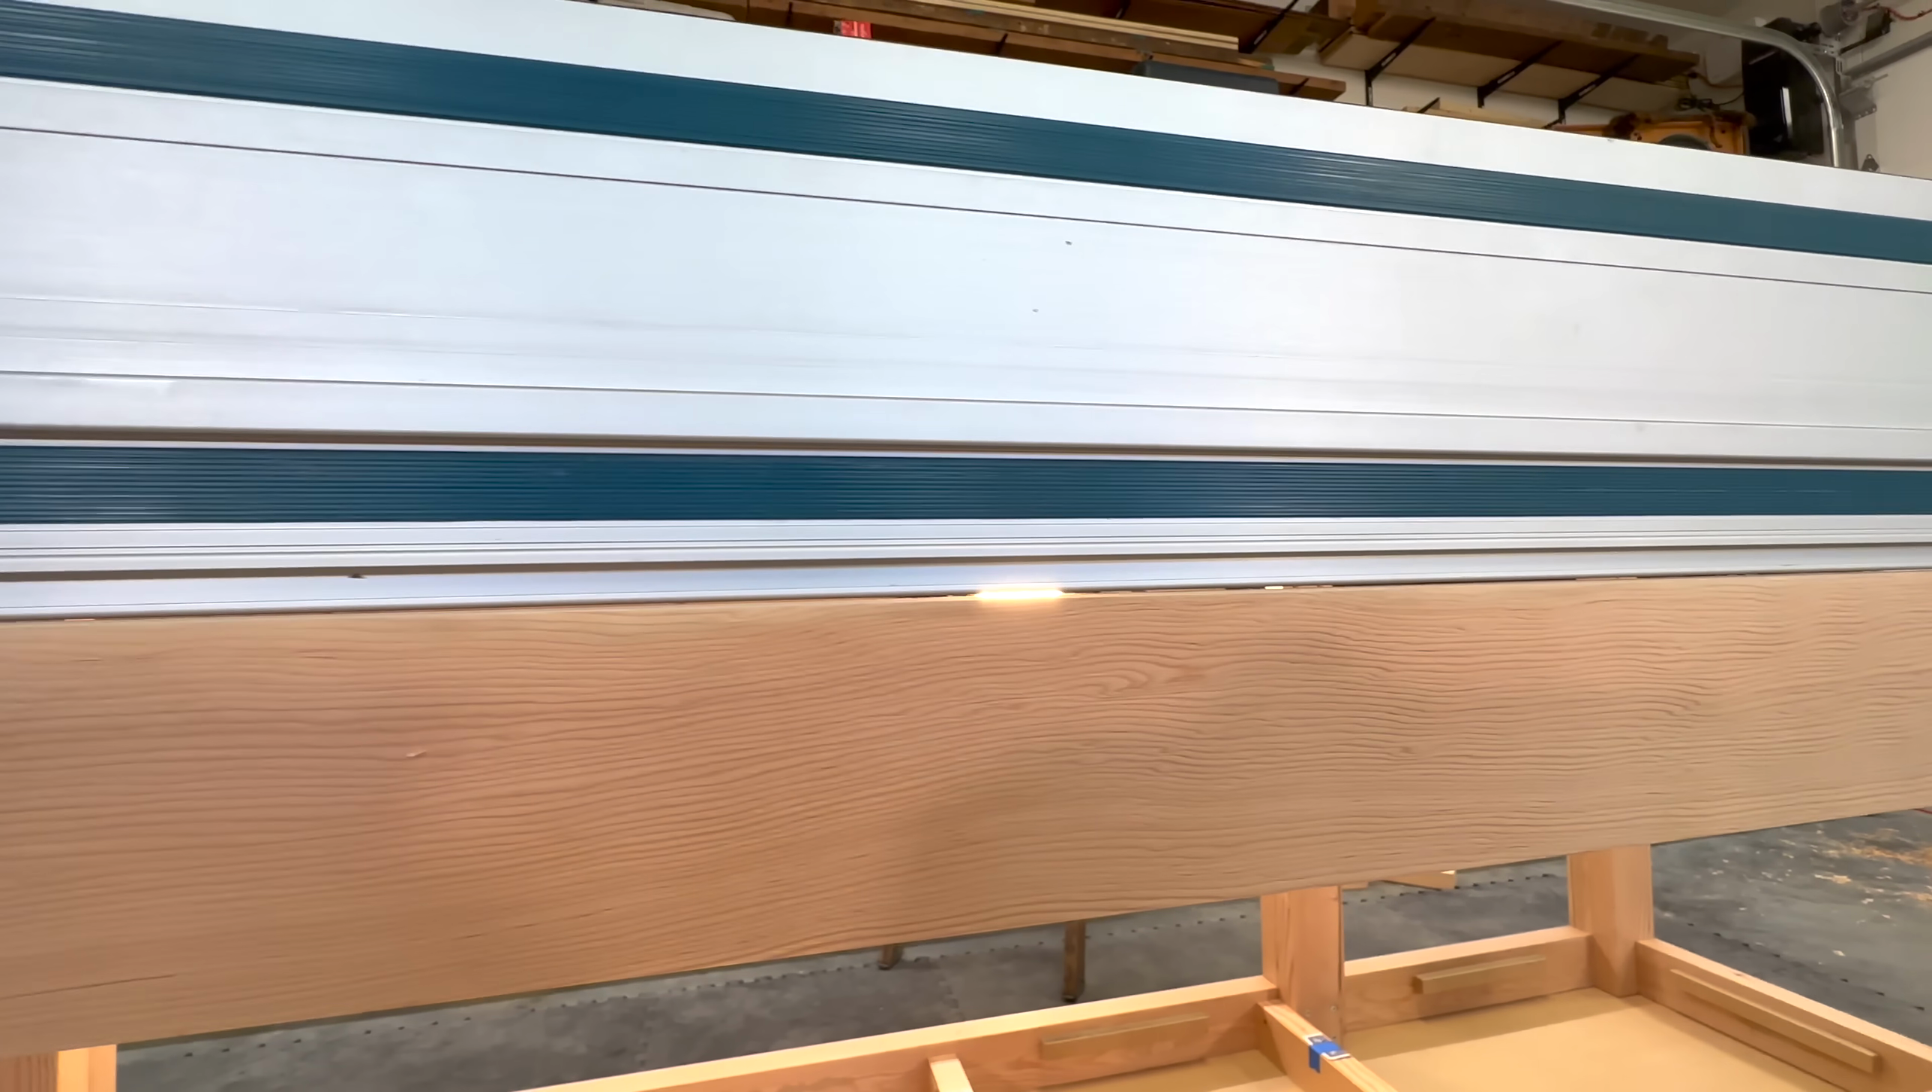Here's where my design needs to change I can see light between the straight edge and stretcher the stretchers sagging.